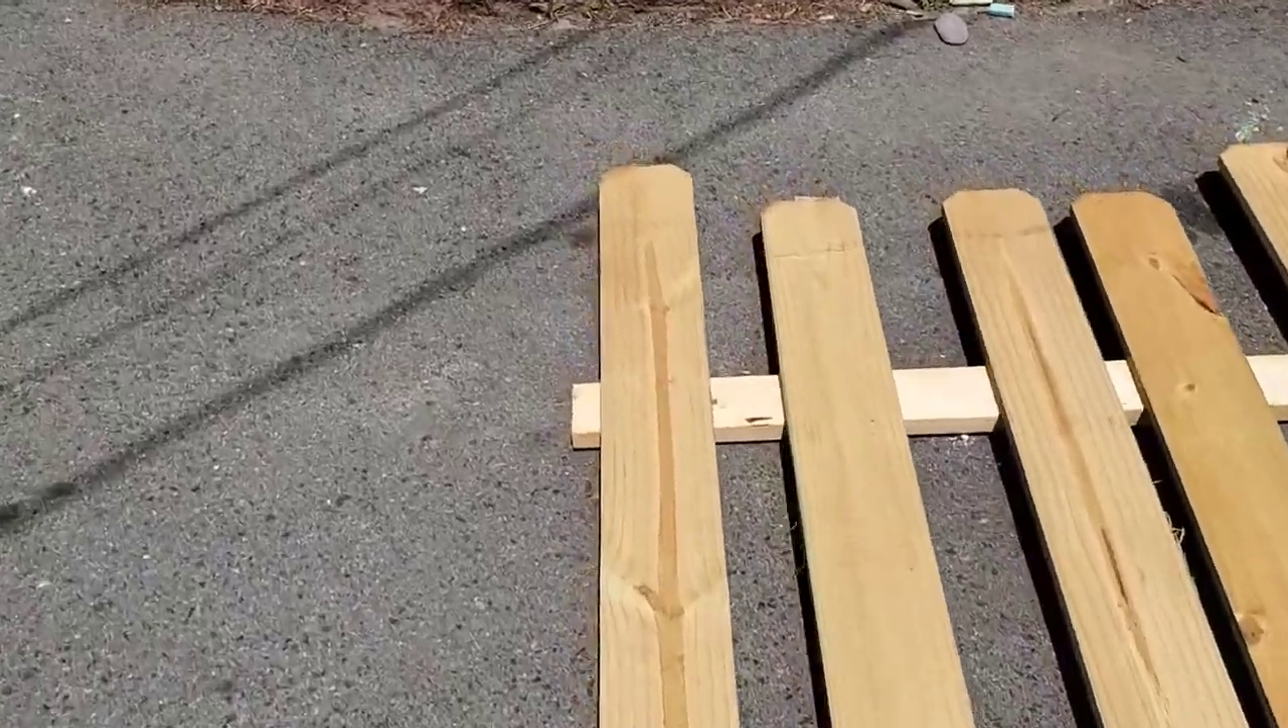I'm going to be sliding that top two by four up further on these outside and center pickets of course I don't want this much of an overhang up top.